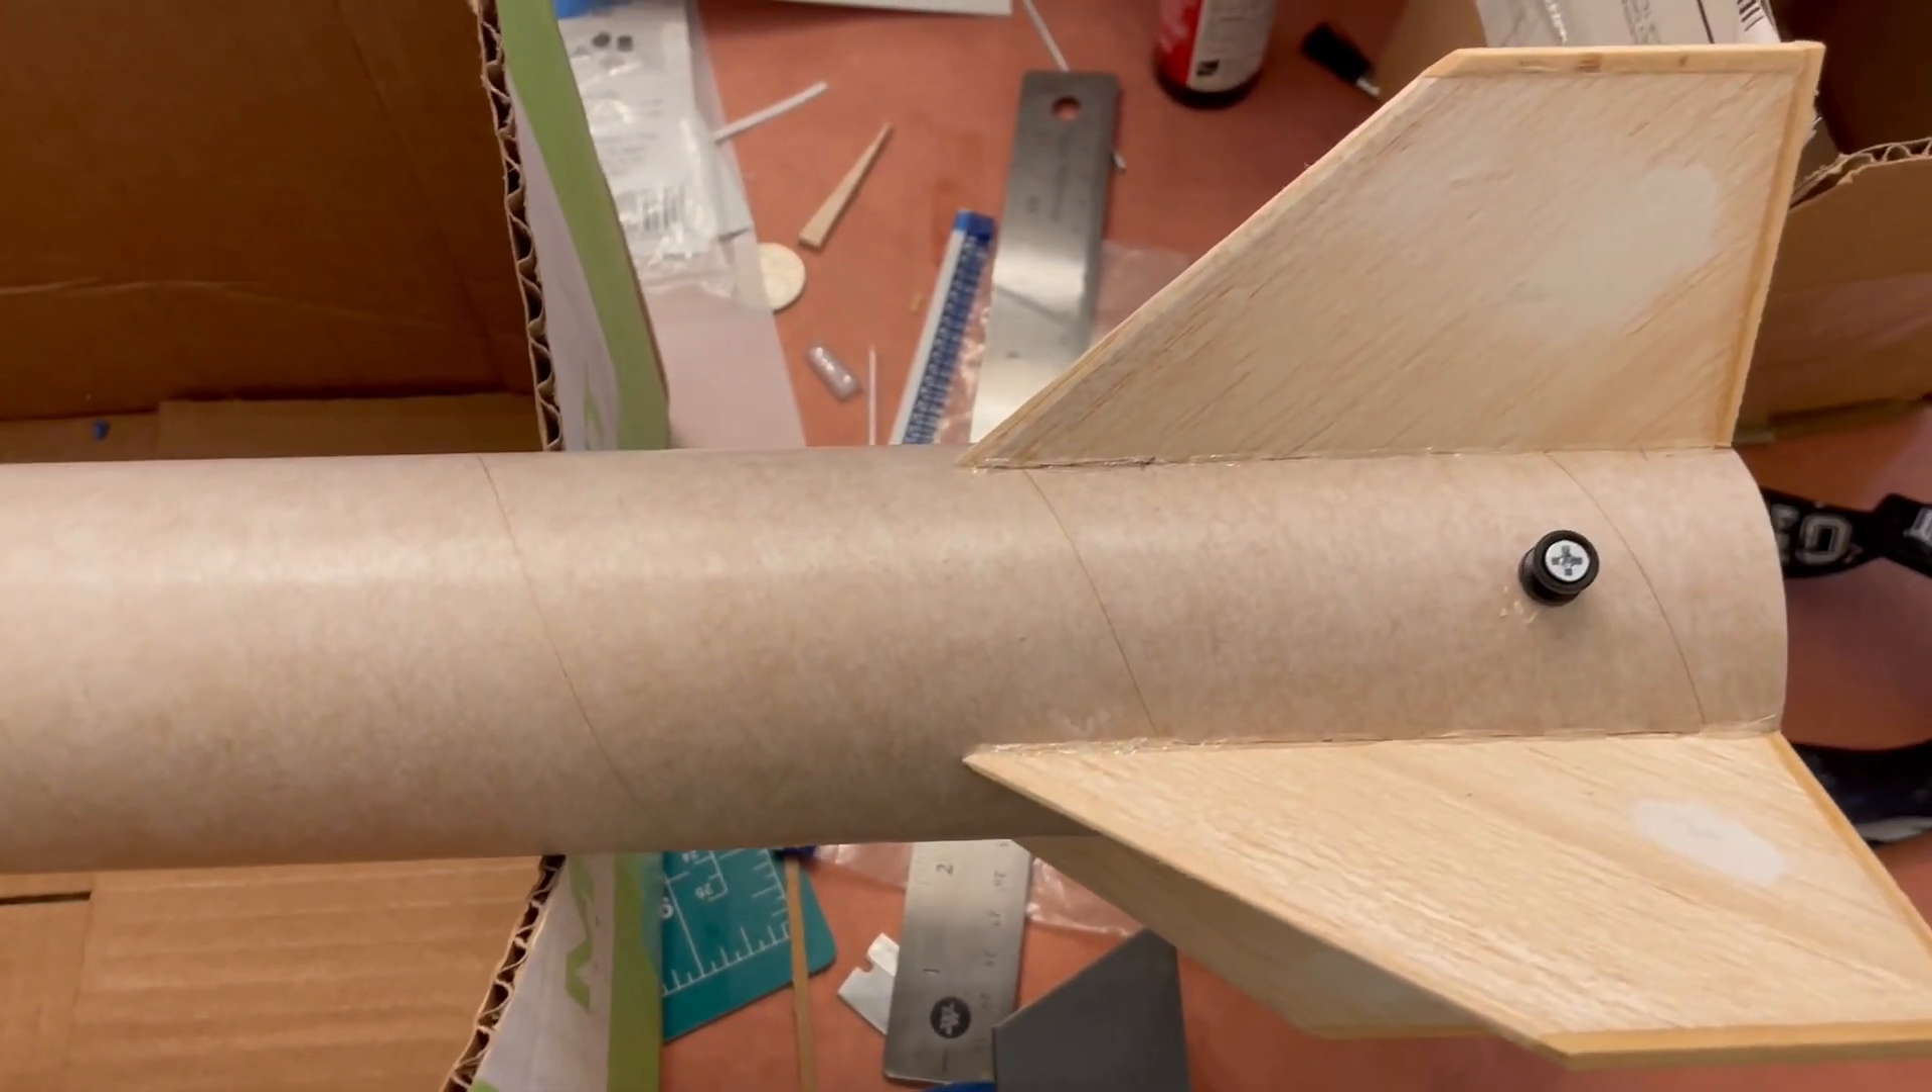I got my rail button back here installed properly.